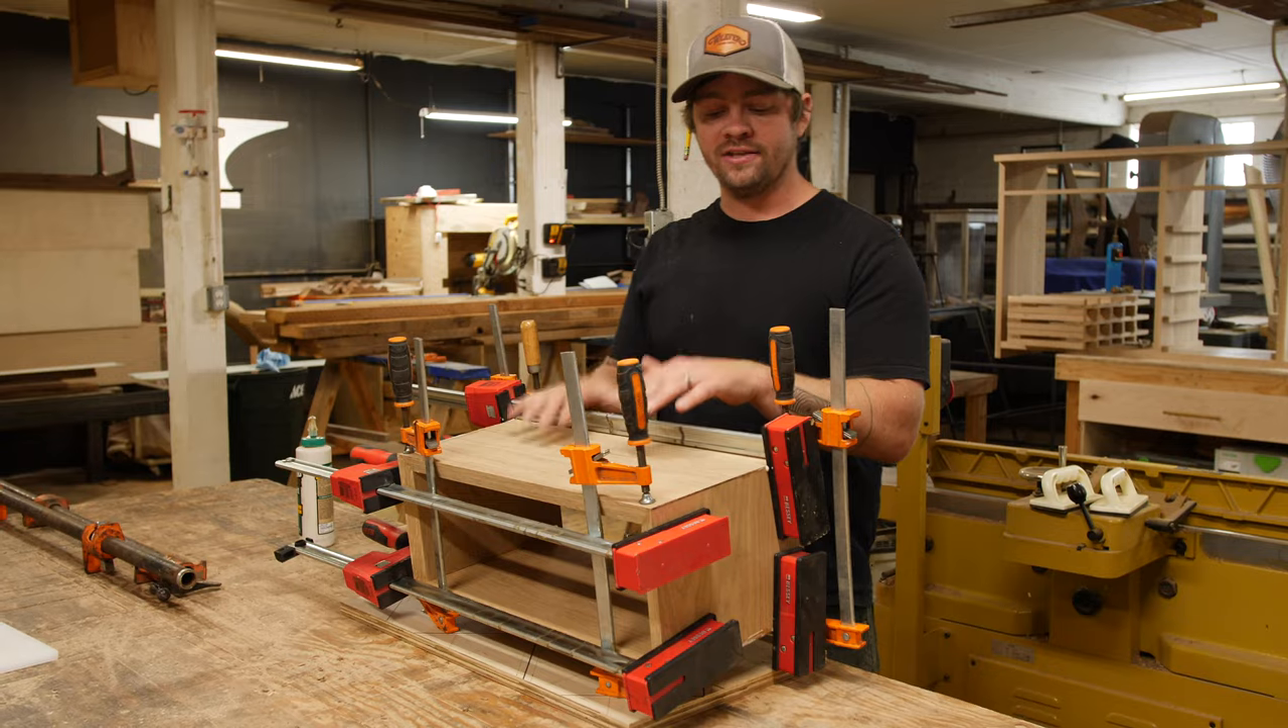Alright, so we just got this nightstand glued up. As you can see, it's really just an open-faced box that's going to be mounted to the wall.